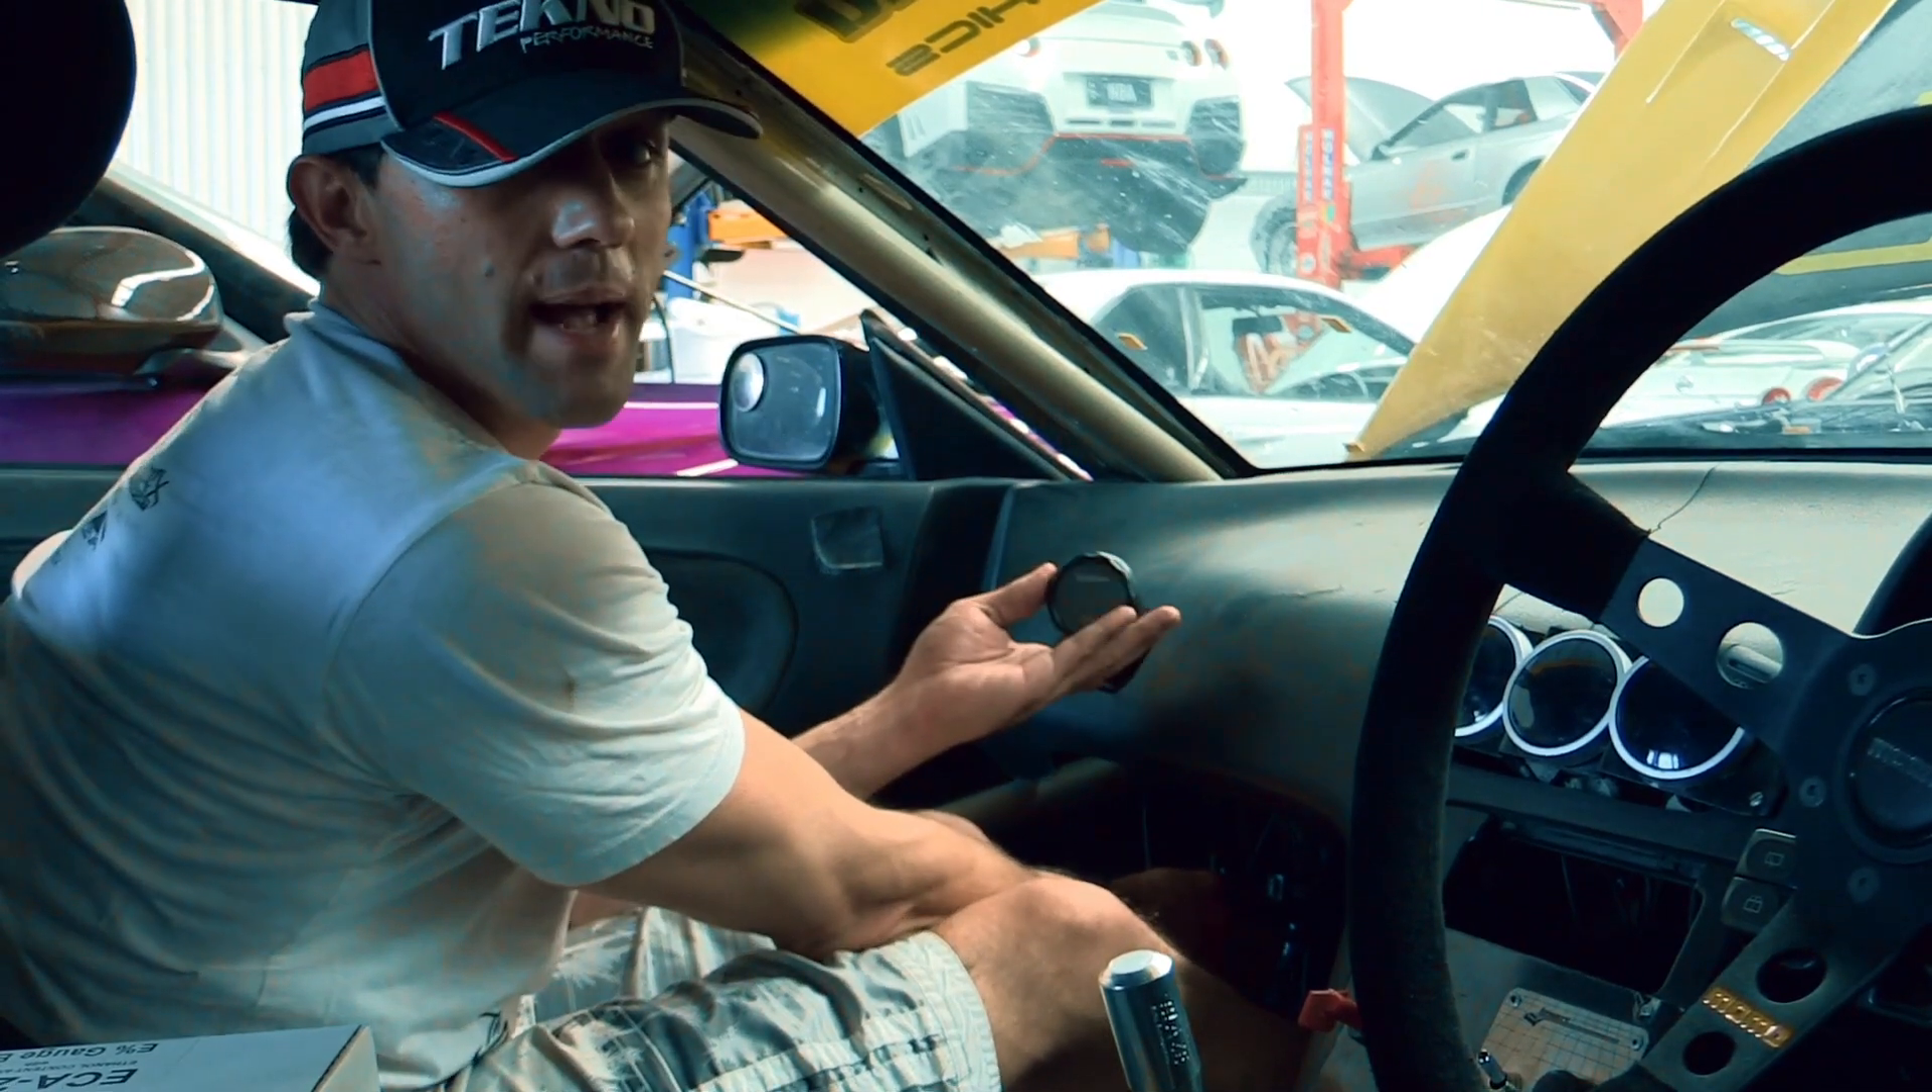This is the gauge, I haven't got anywhere to mount it just yet so it can sort of float around for the time being.